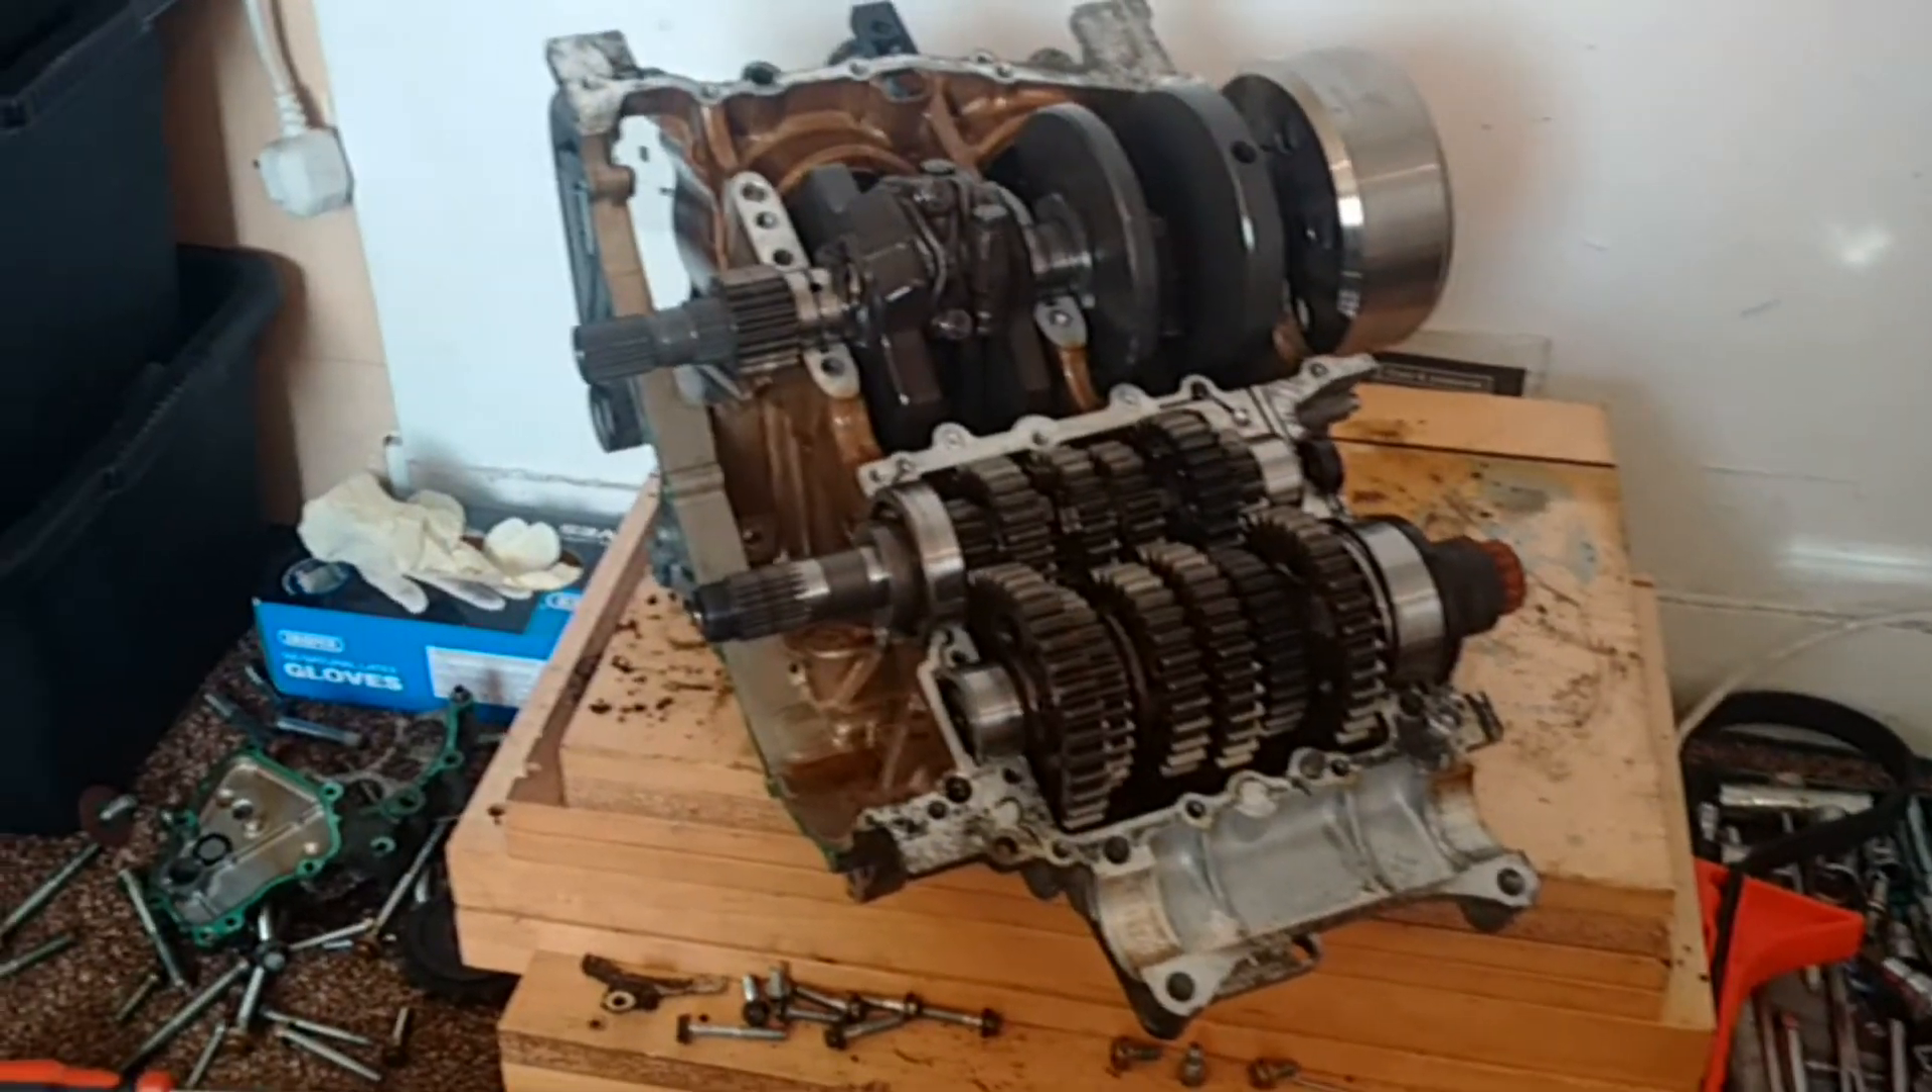And there we've got the top part of the crankcases complete with all the various components.